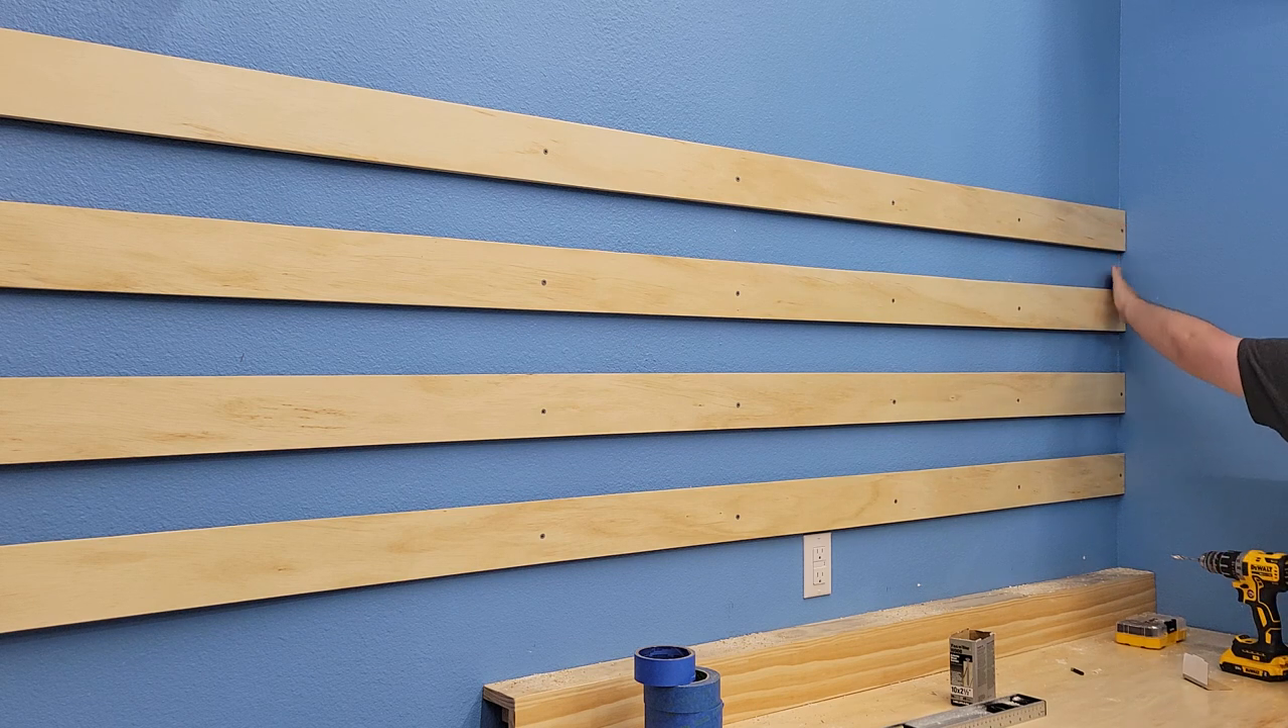I got all four boards on the main four studs here, and then I came back and did both ends of each boards to make sure the entire strip was secured to the wall.